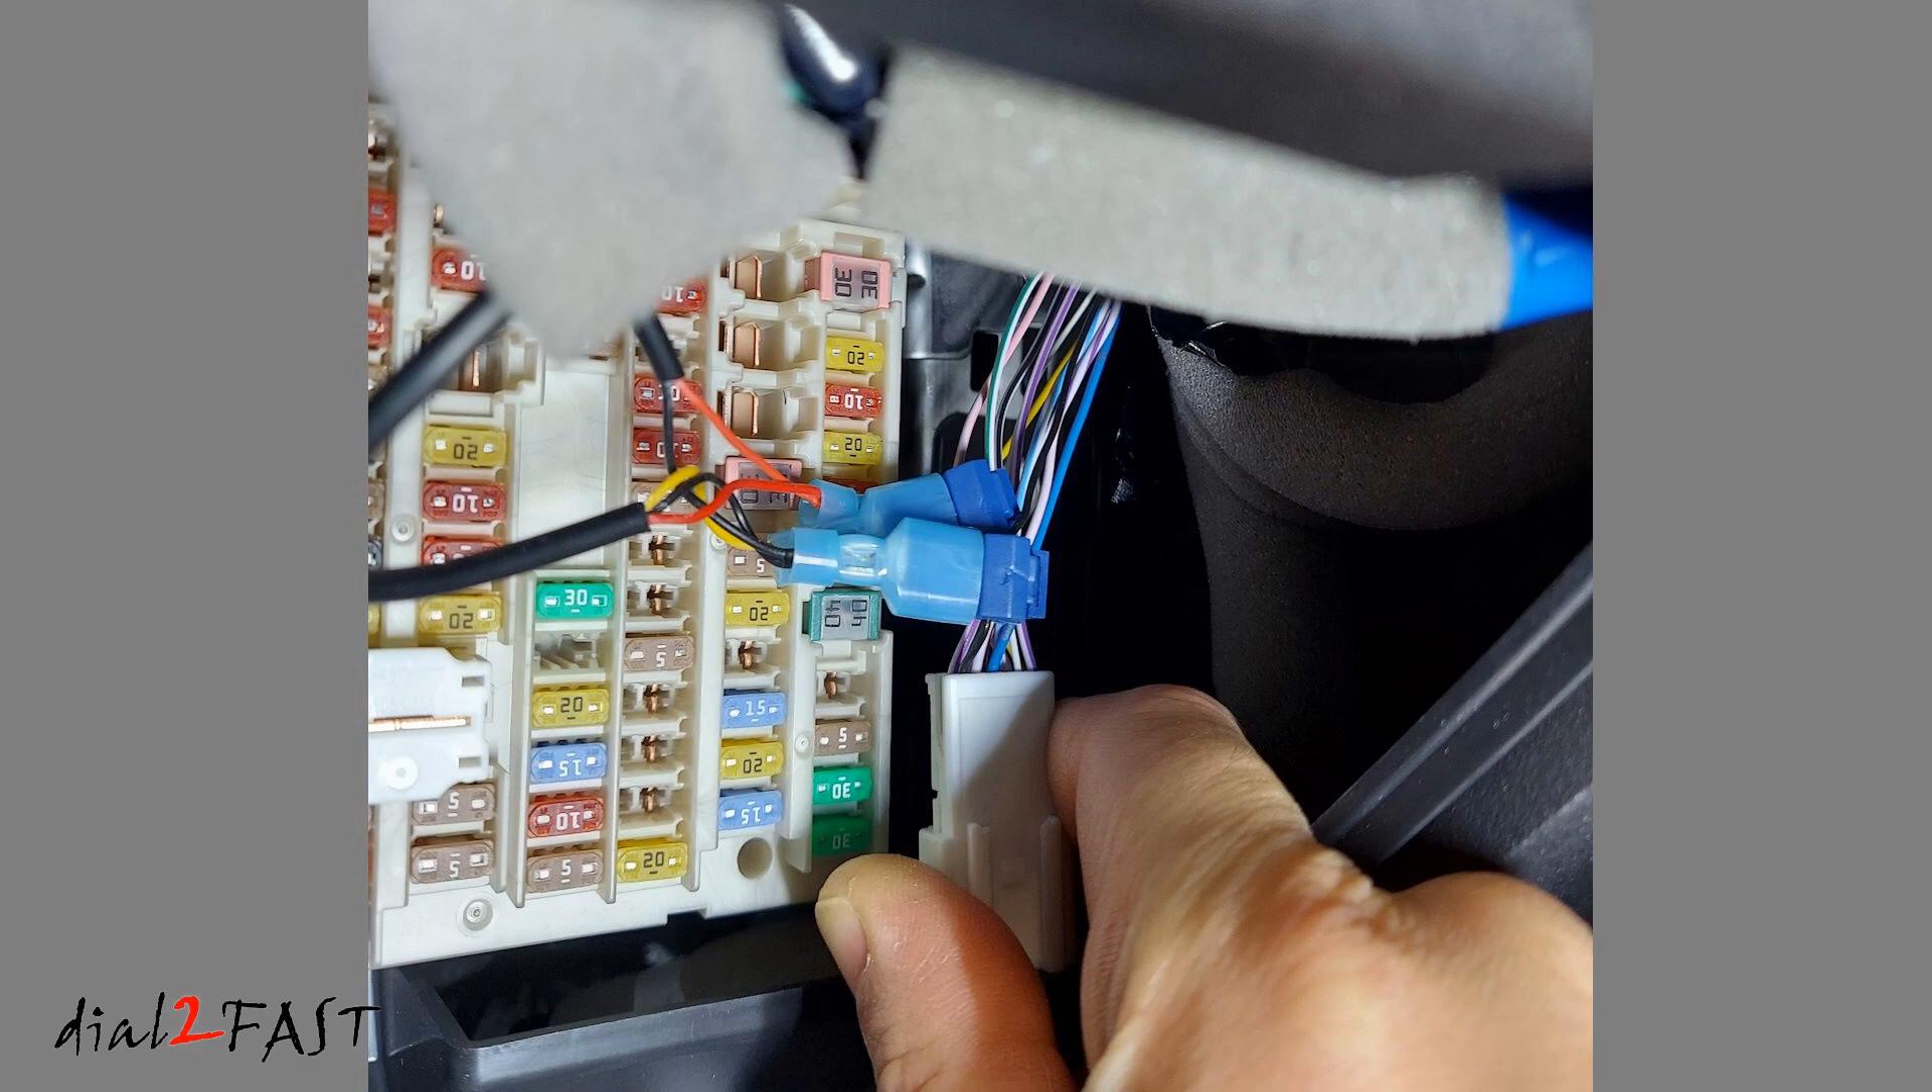Here's a look at what it looks like after I installed the T-taps.